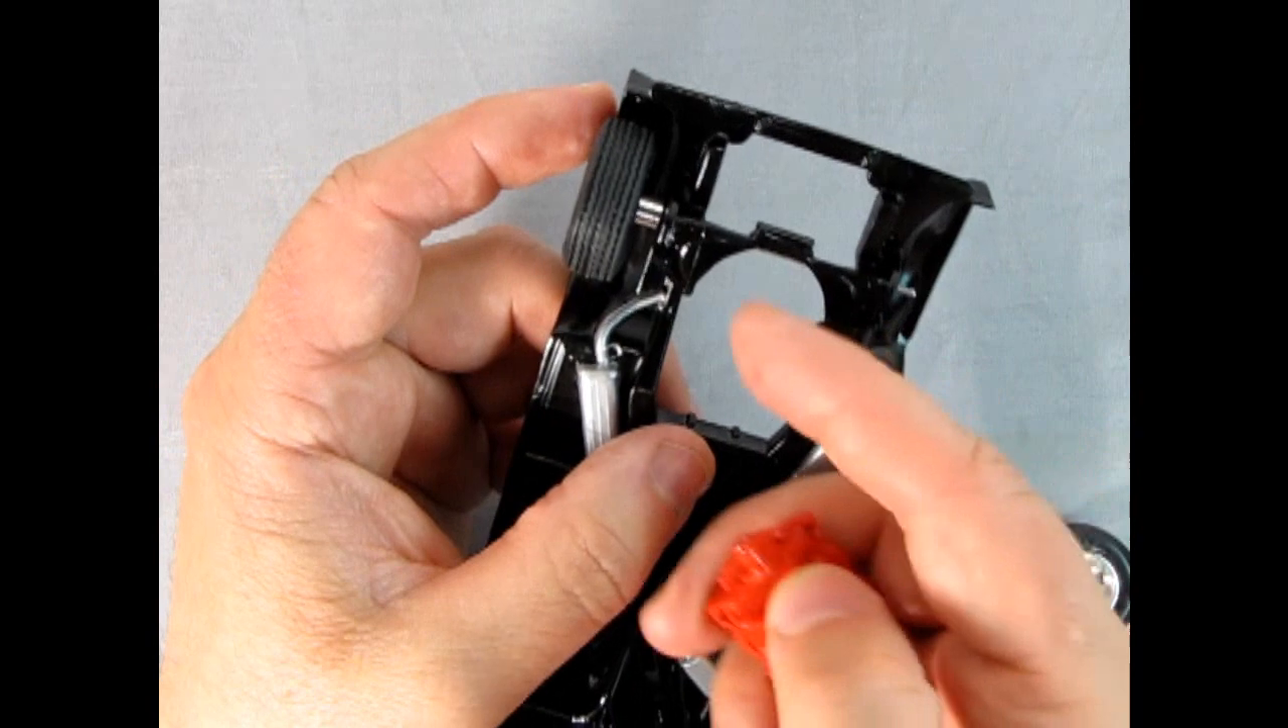Okay so you notice I don't have this tire on And the reason for that is We still have the engine to go in the engine bay.